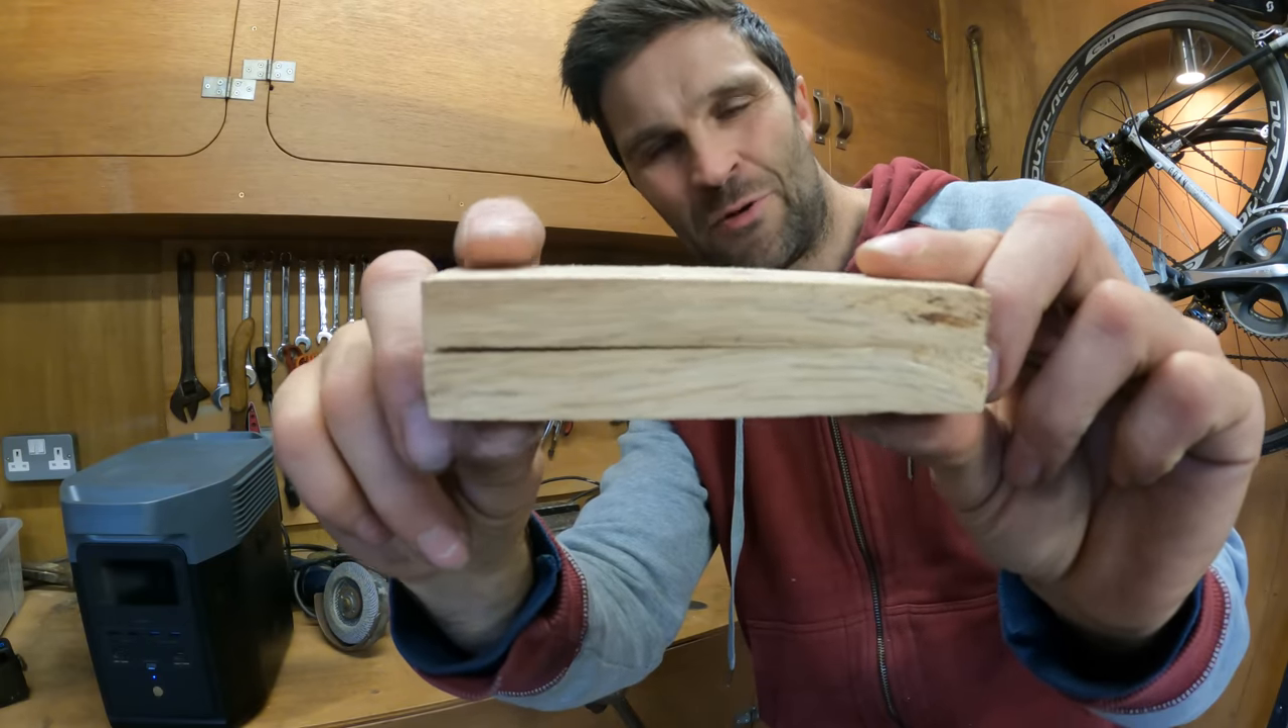As you can see, they're not quite flat, these two bits of wood.